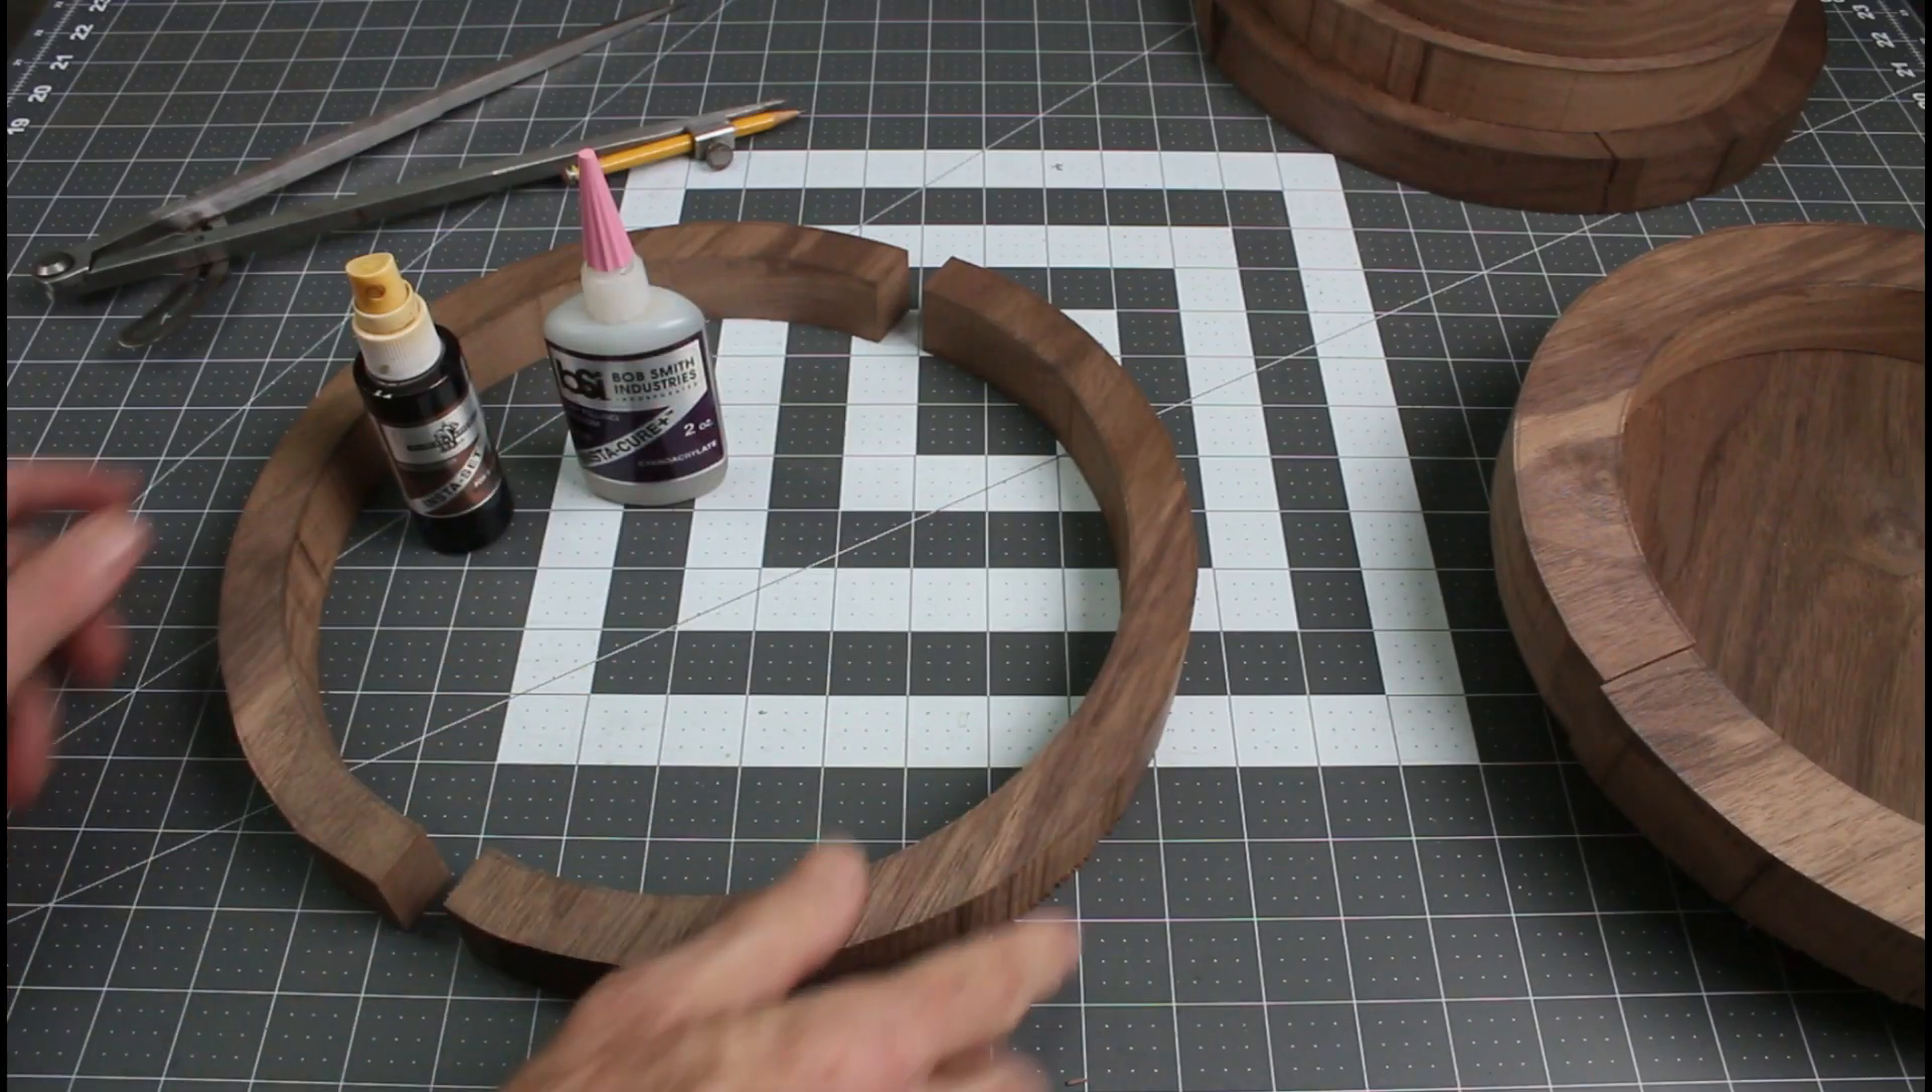So now I've got this cut out I have these two surfaces that need to meet and get glued back together again.